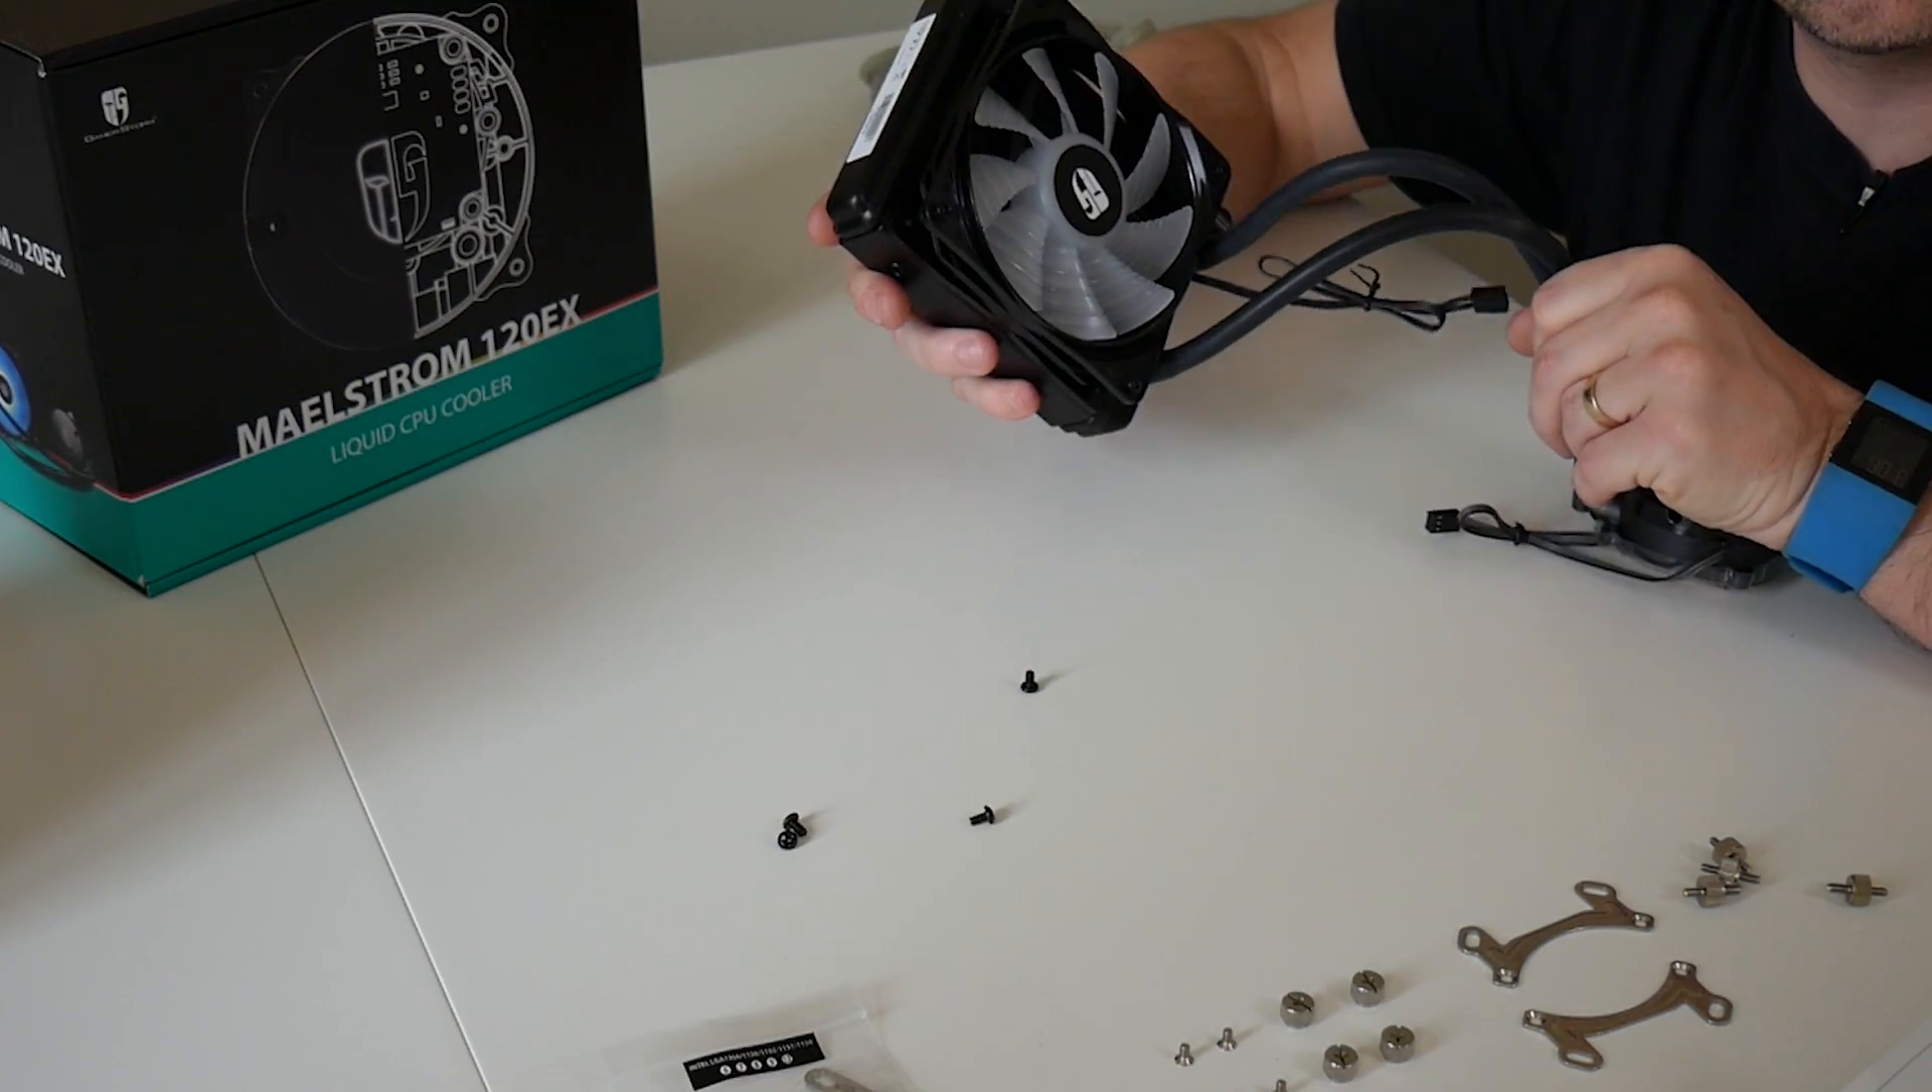So there's our fan connected to the radiator.